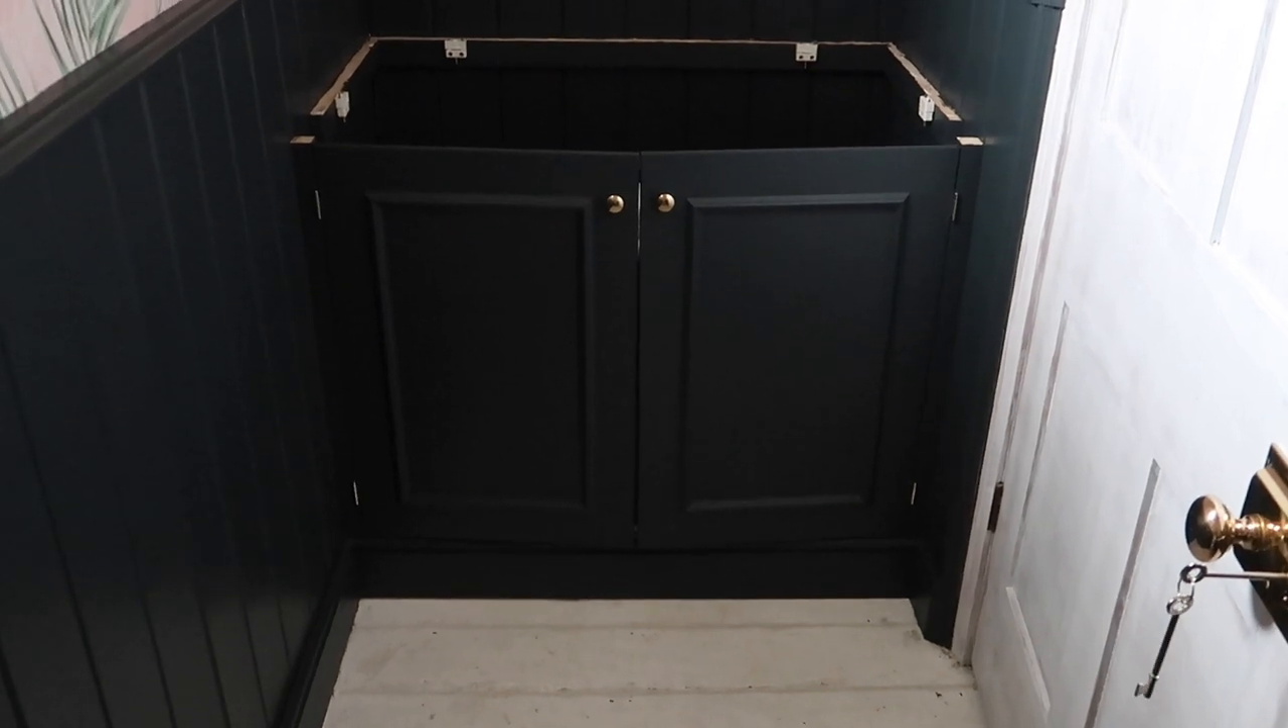When everything was dry, I installed the doors. They are all done and it looks amazing.